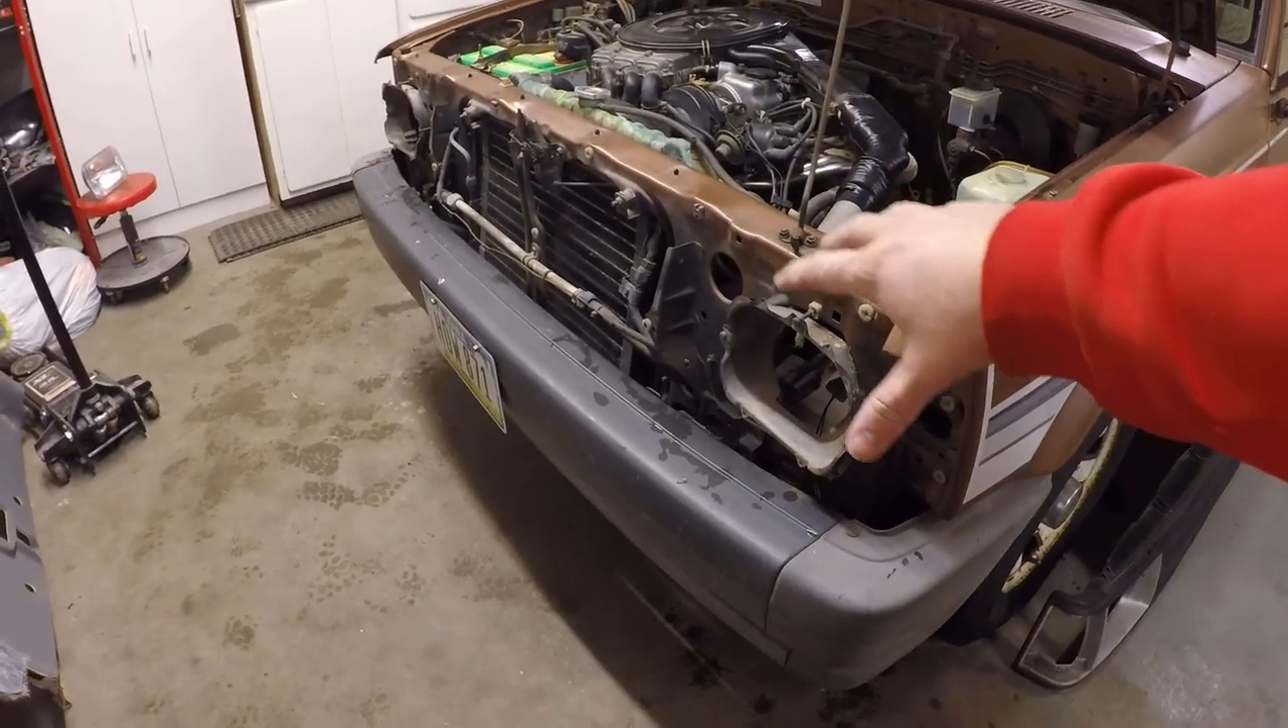So now we managed to get the front end completely disassembled everything is out here.